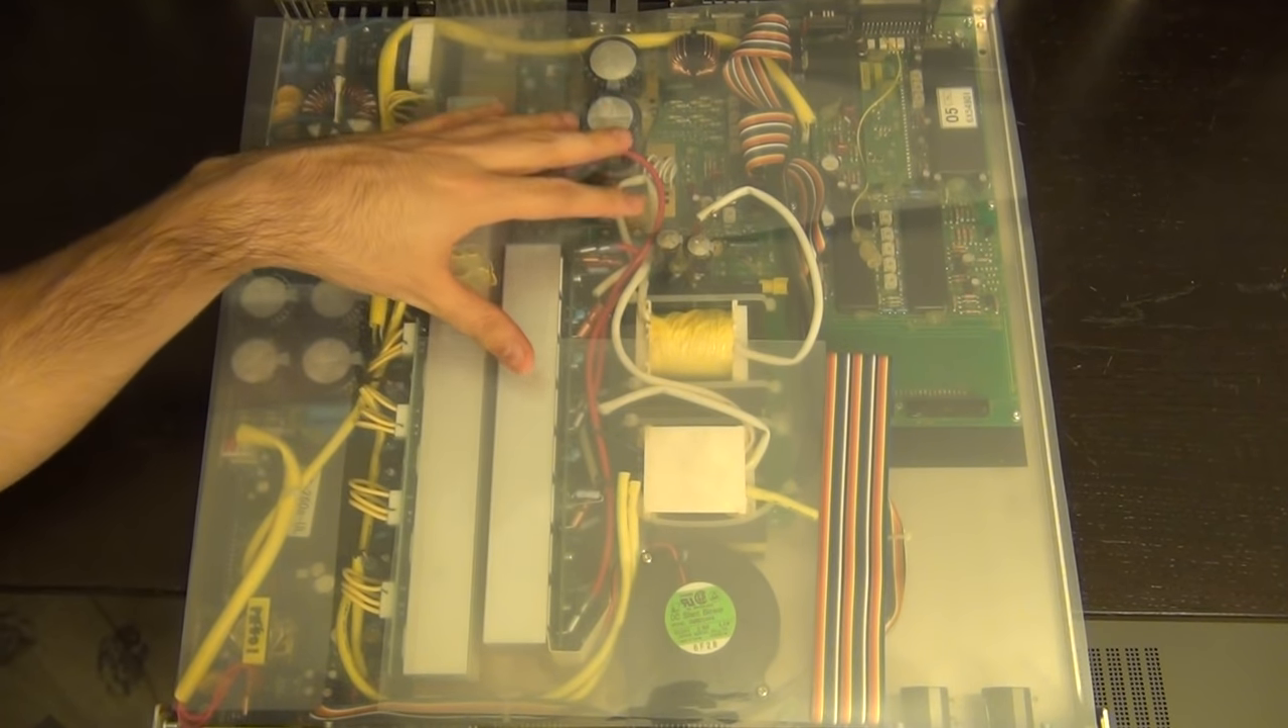All right and here's the instrument with the top removed.